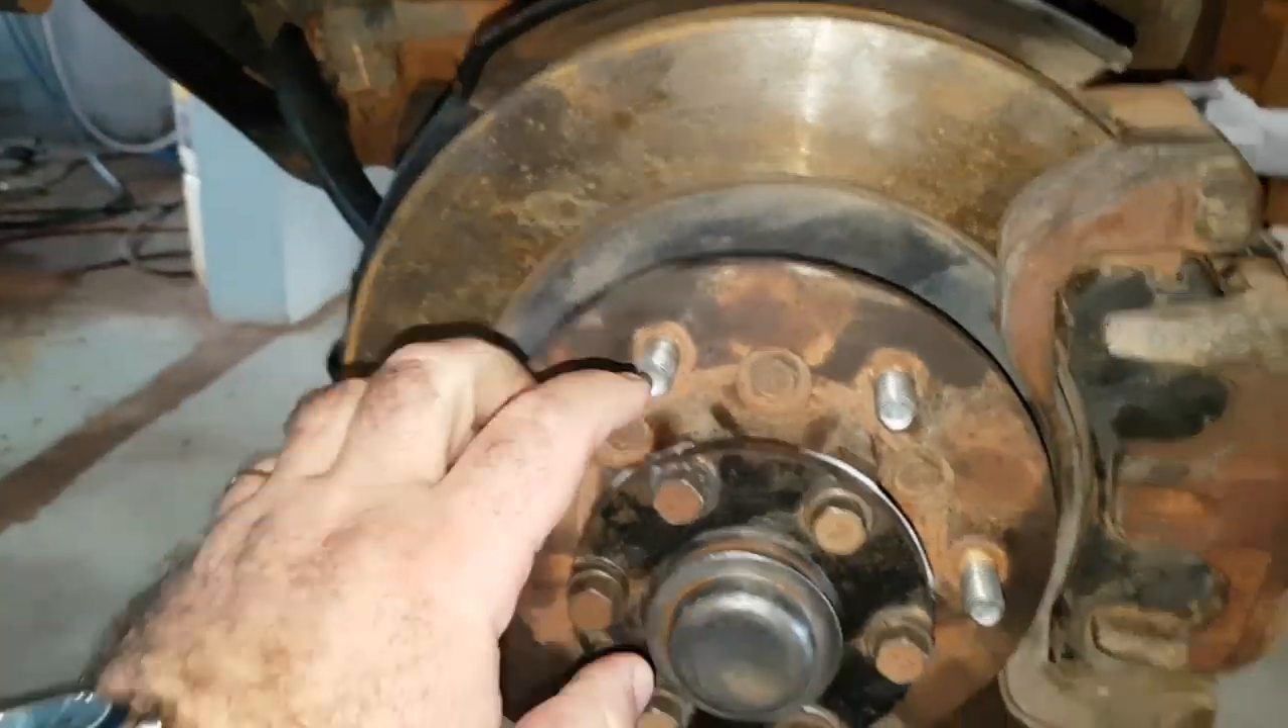Agora o cubo tá montado Ó o cubo montado moçada.